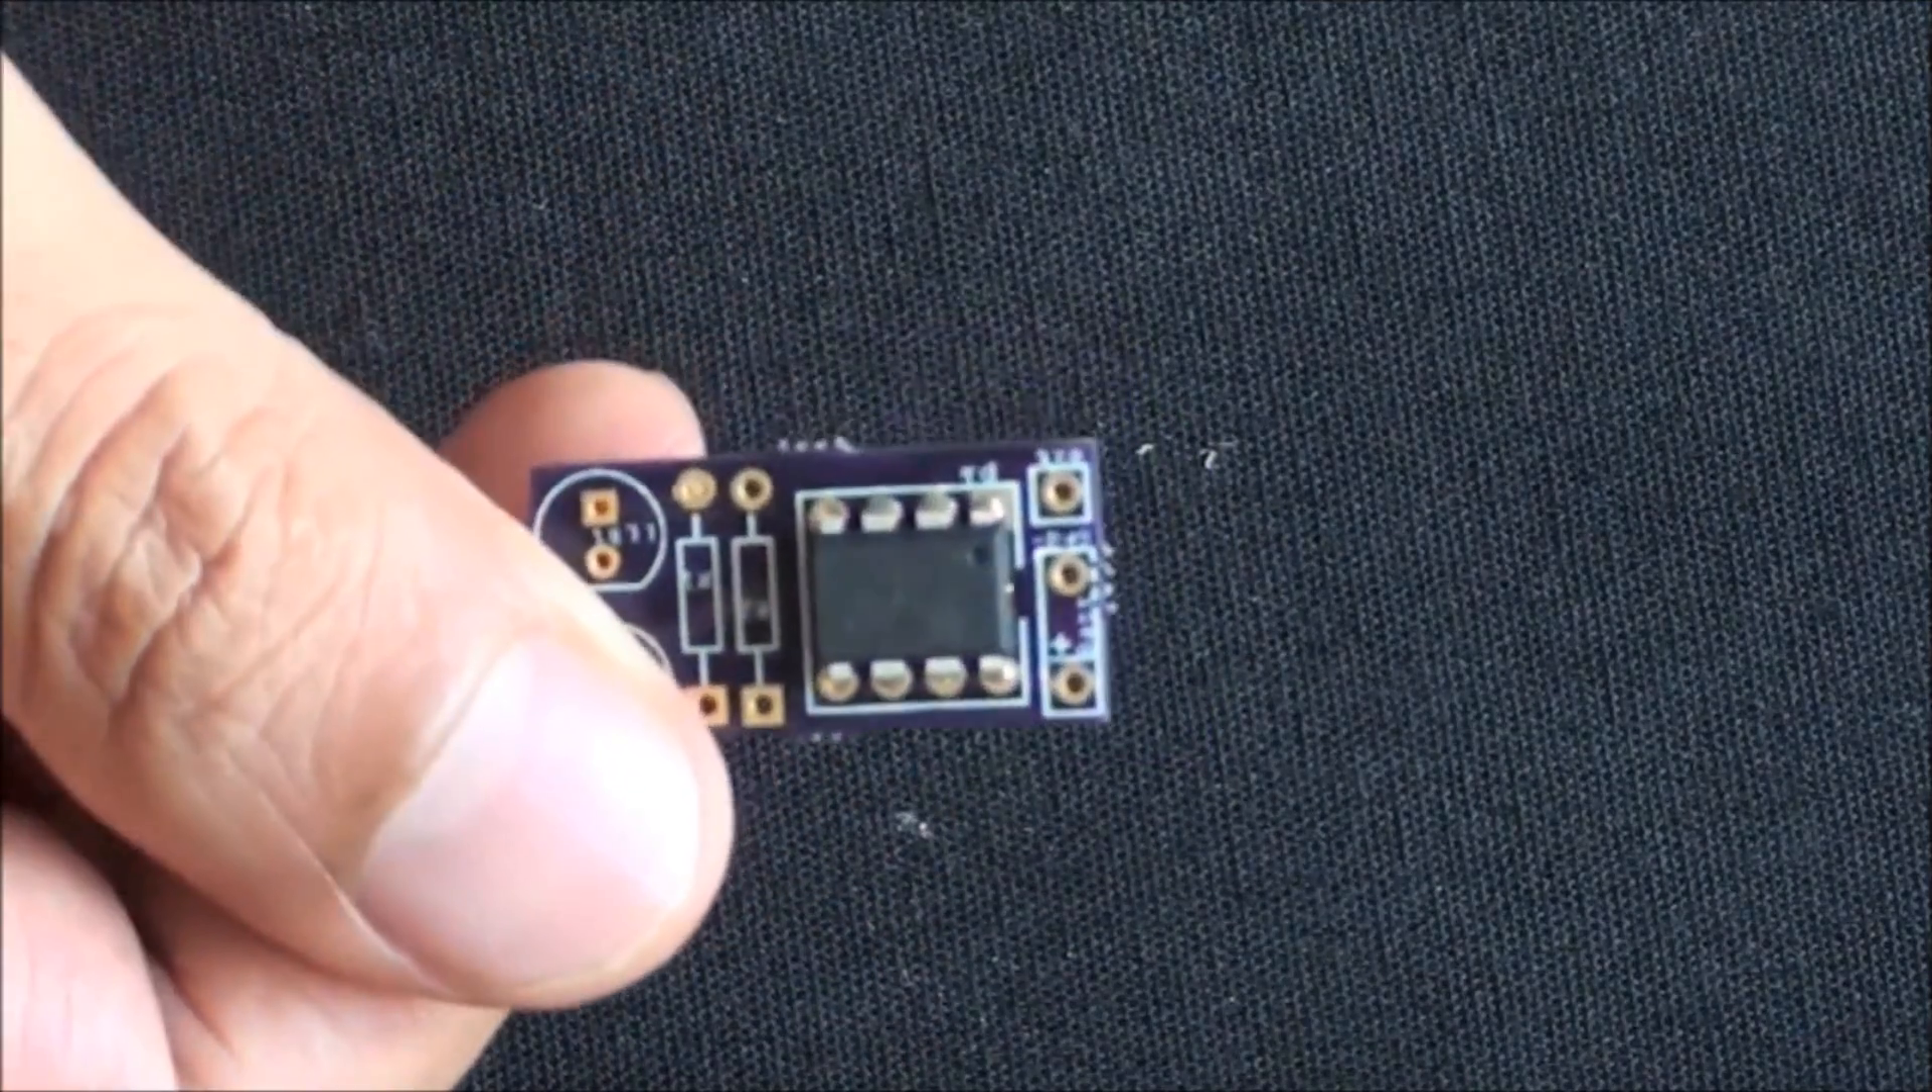This is now the completed mounting of the microcontroller onto the PCB board.